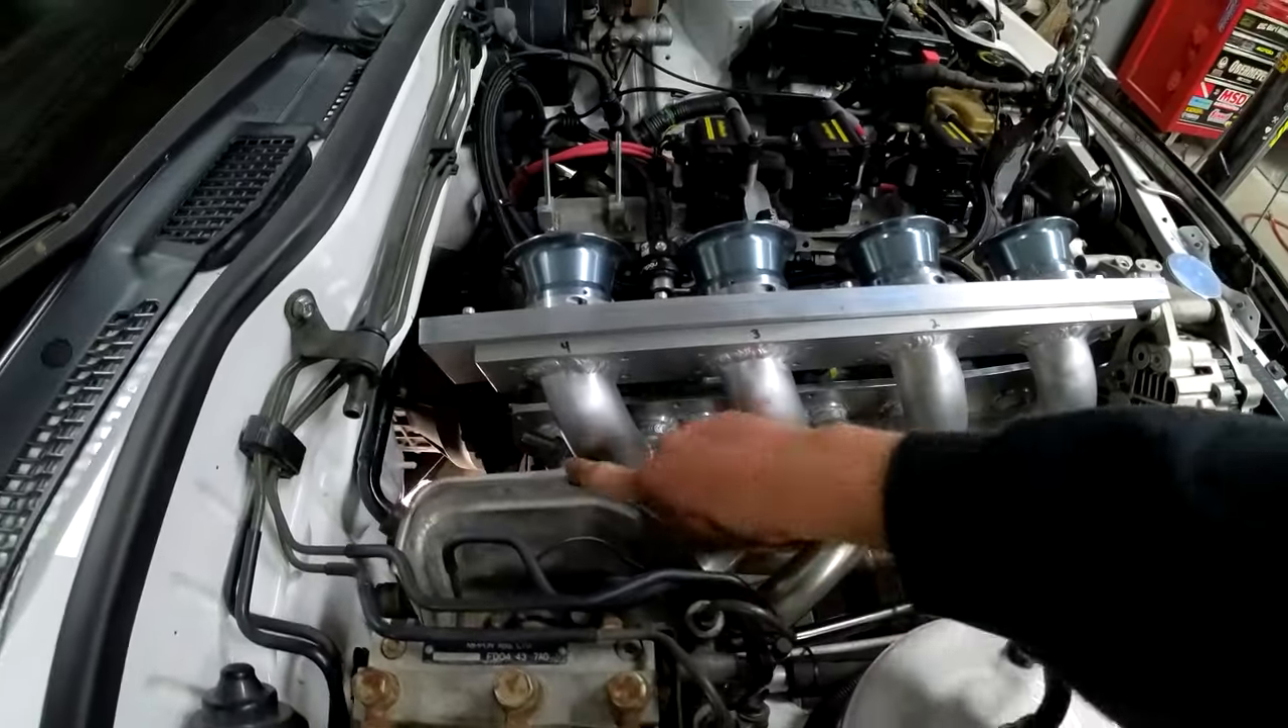On my way through town picking up the pilot bearing, I stopped by and the intake manifold is already fabricated and welded up and it looks so good.